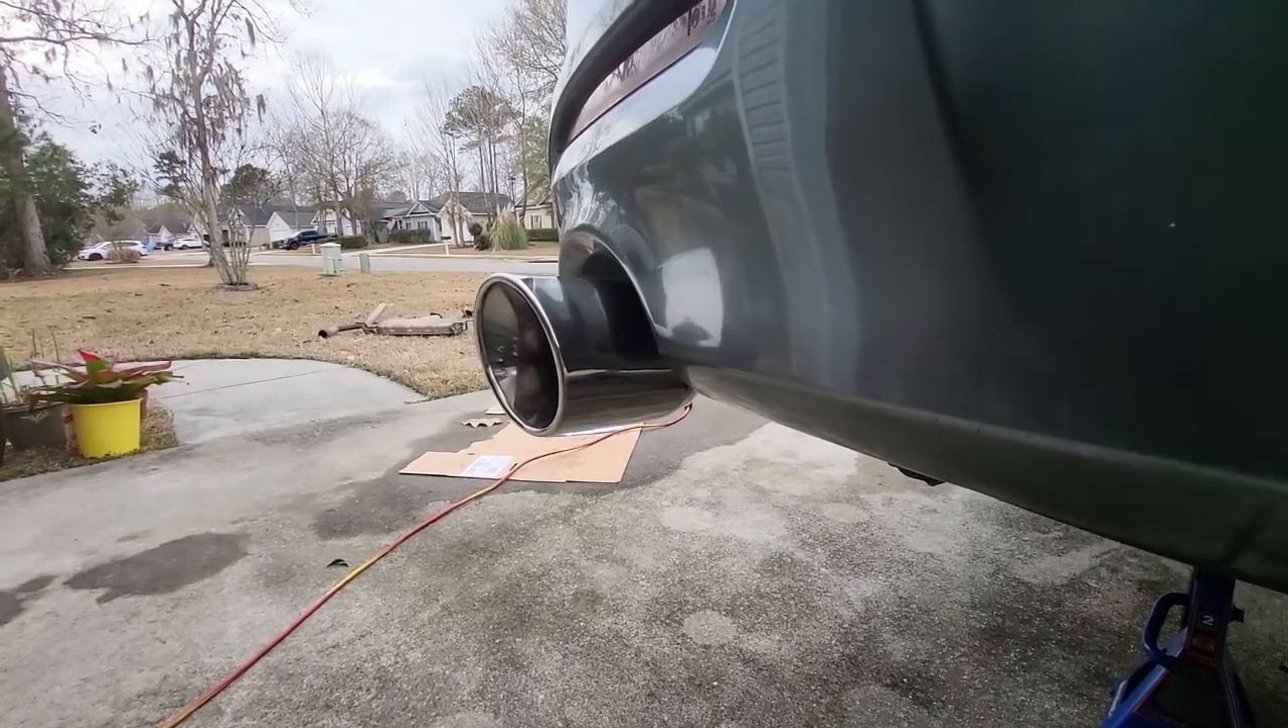The only thing I don't like about this exhaust pipe is you can see how far it sticks out from the bumper. I've tried adjusting it, but it just doesn't seem to sit flush.